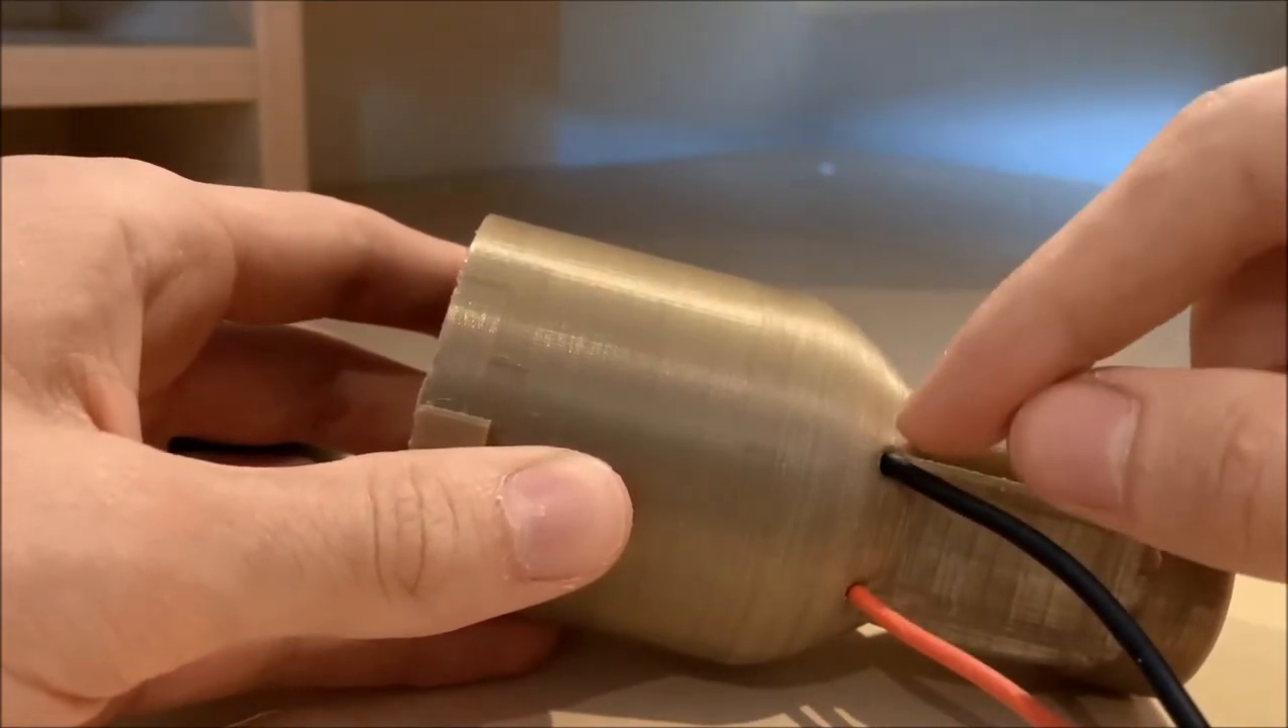Now what I've did is I took my wires and I've shoved them through the holes here.